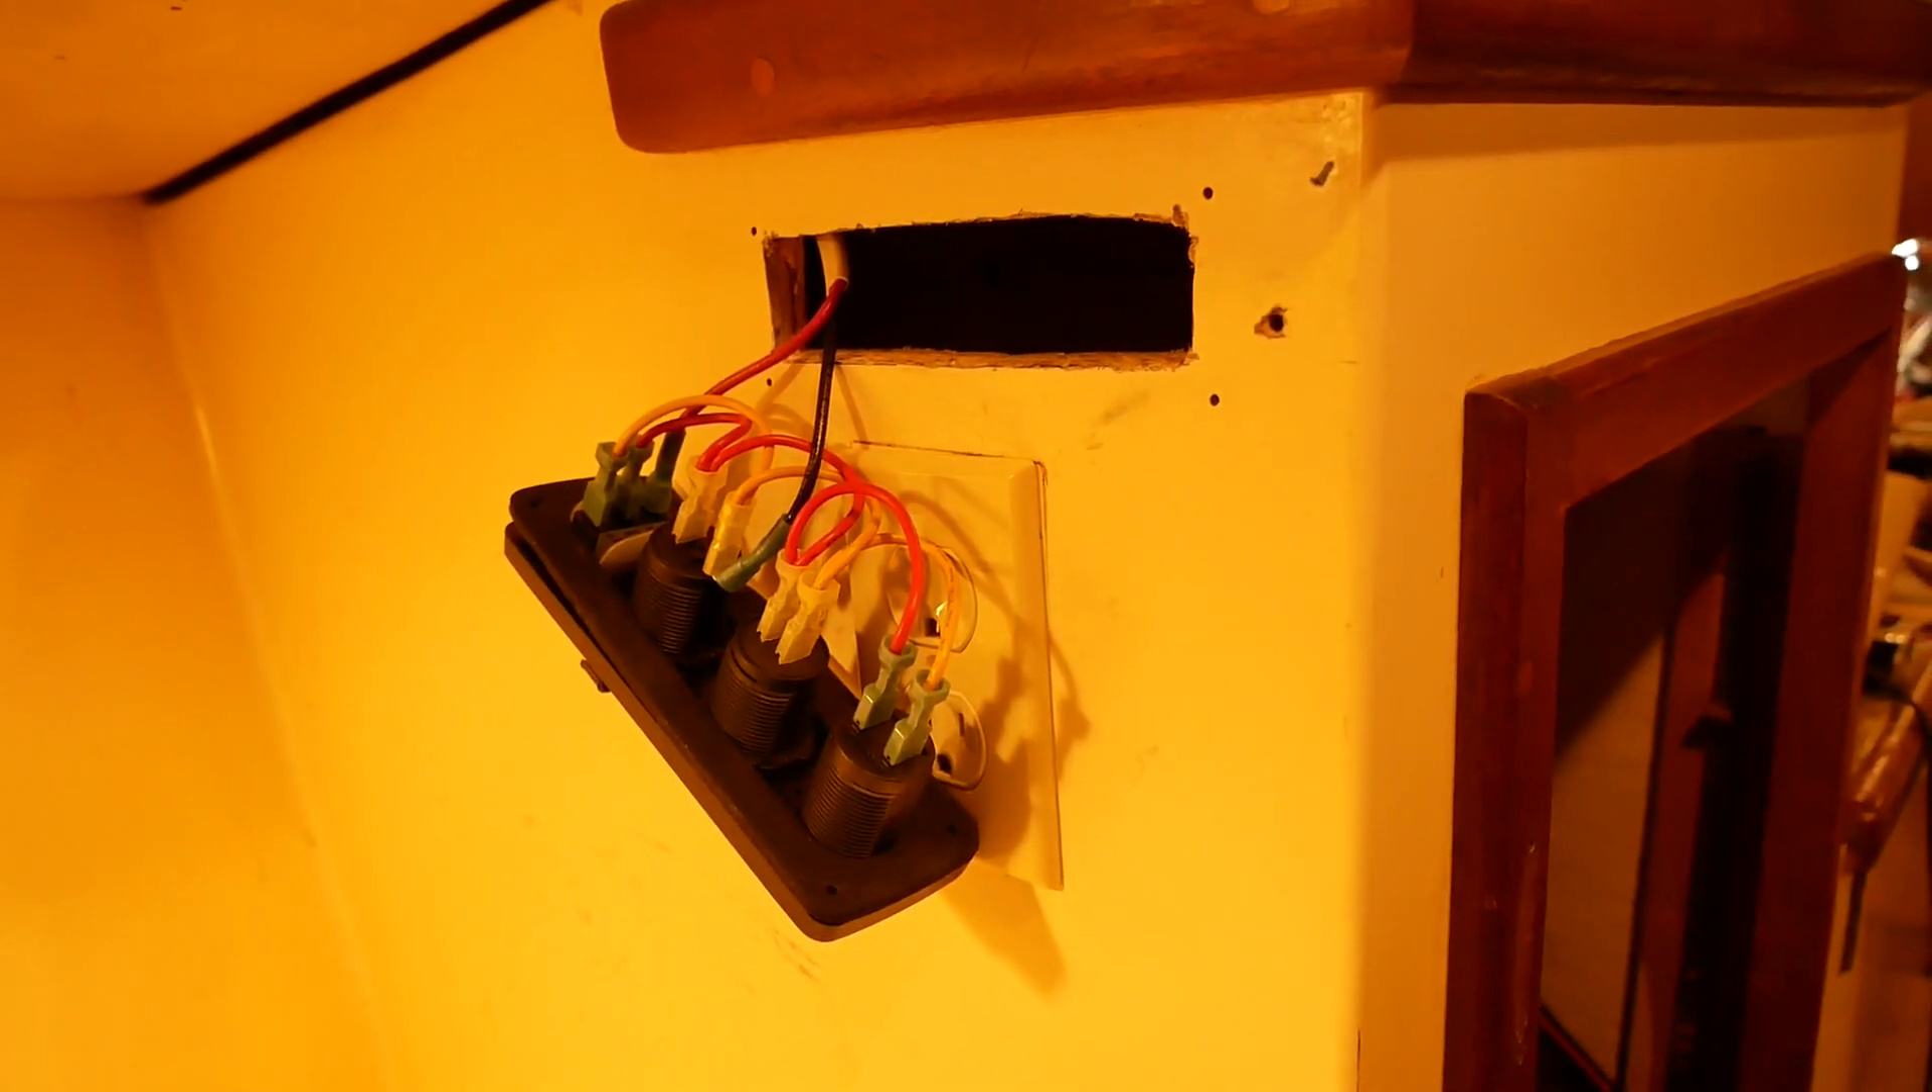All right, got plus and minus wires hooked up to this panel.